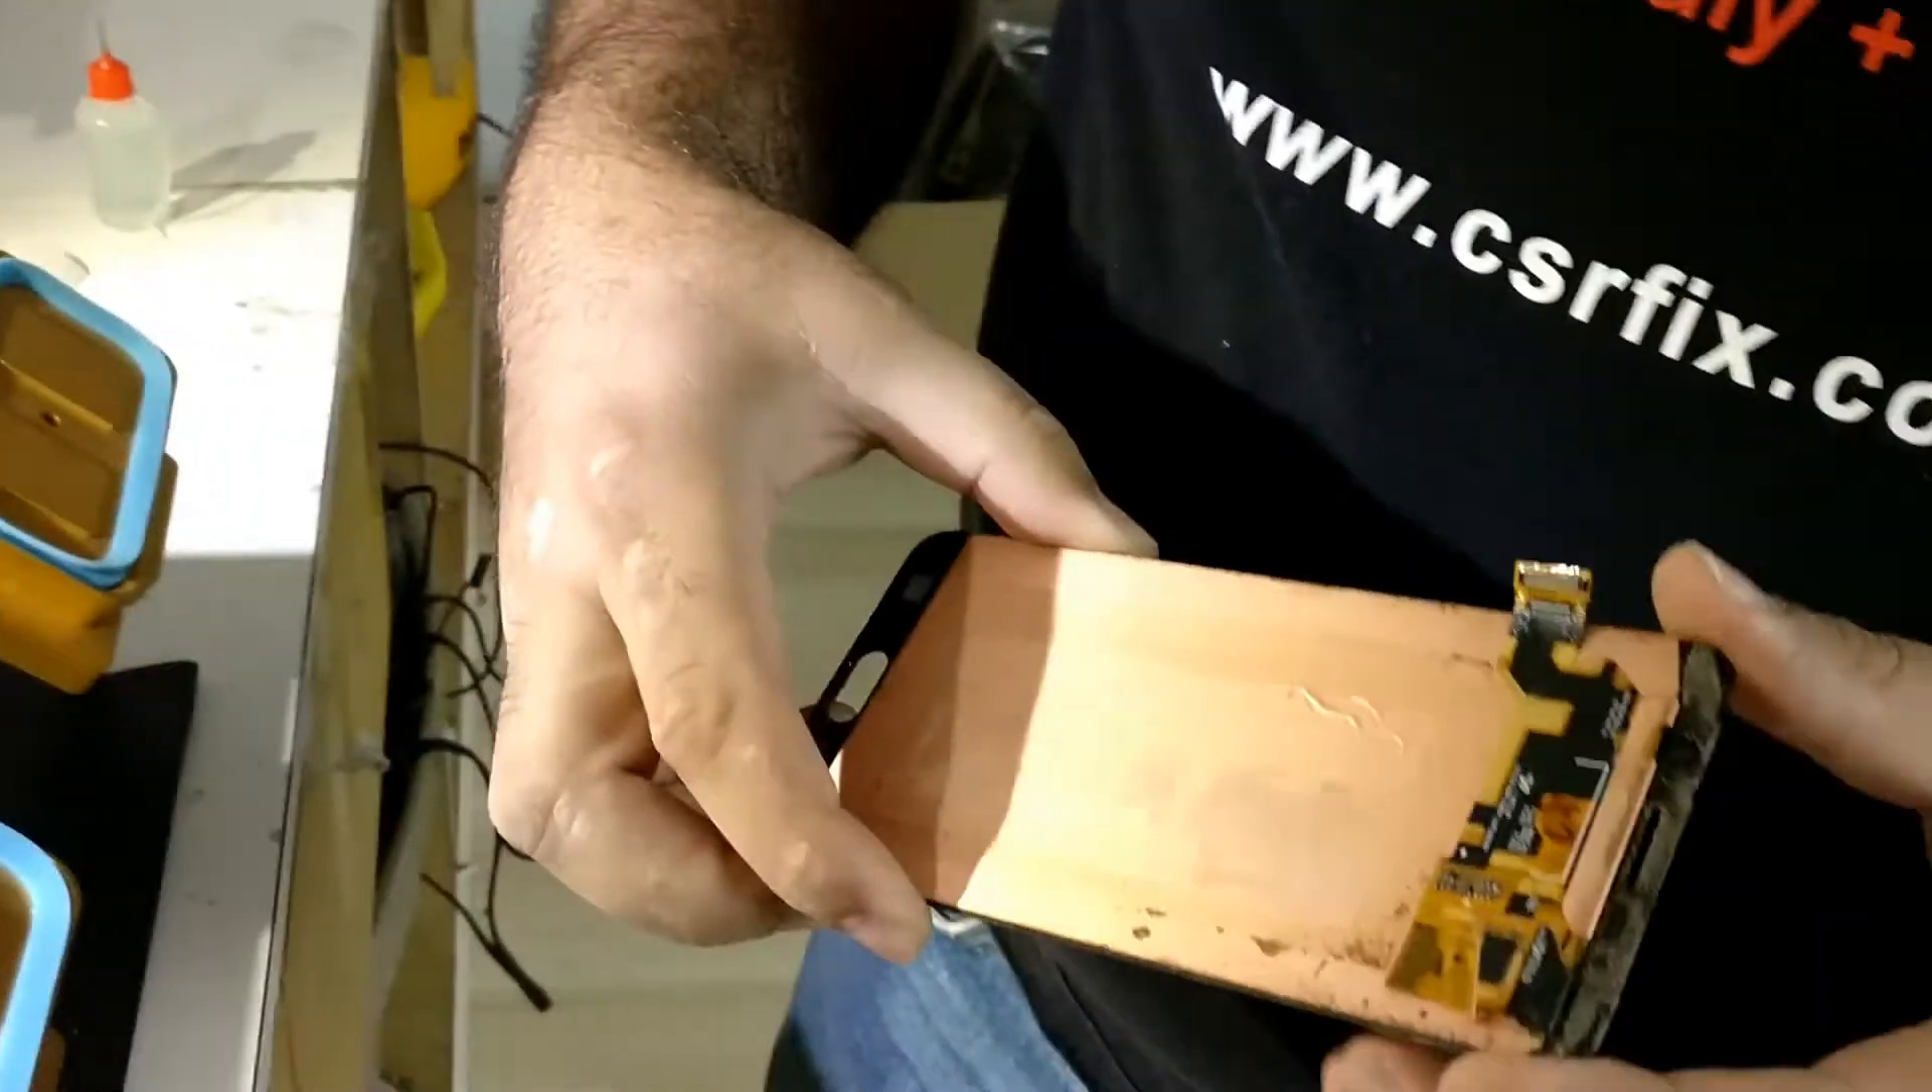Okay here it is lcd off the frame without any damage to the lcd or the back shell.